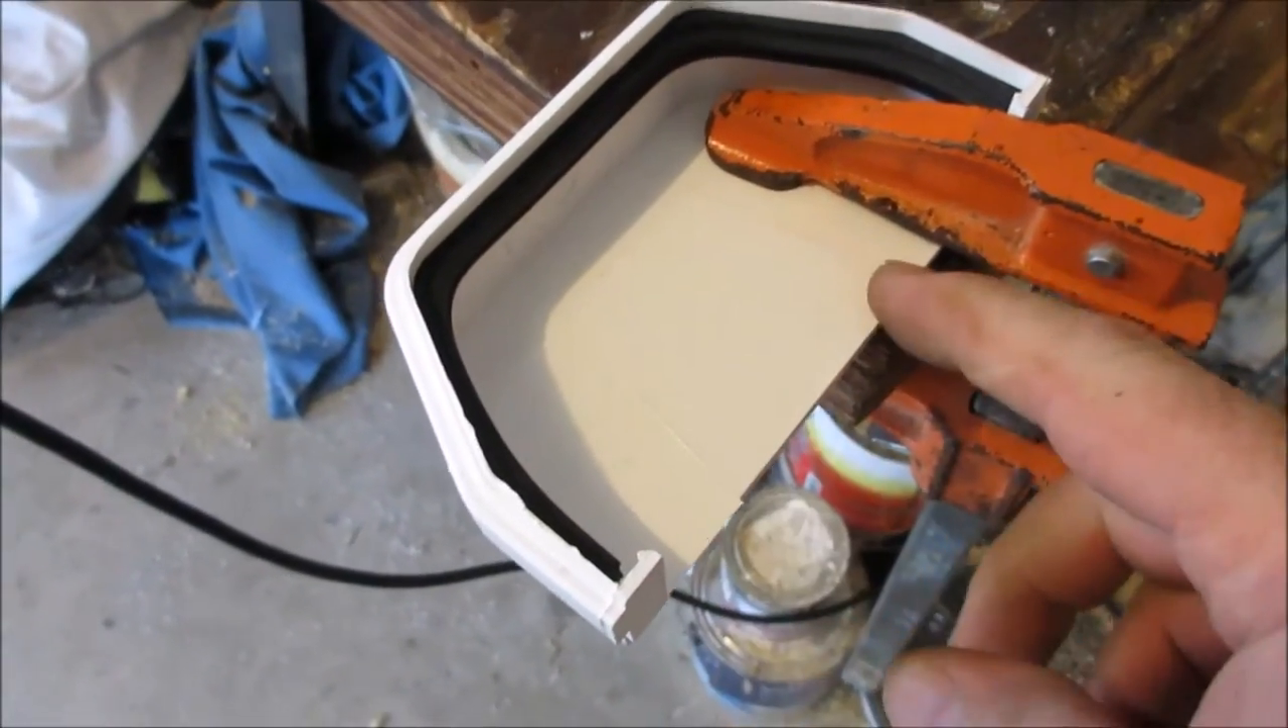Okay, you can see the cap is clamped down.